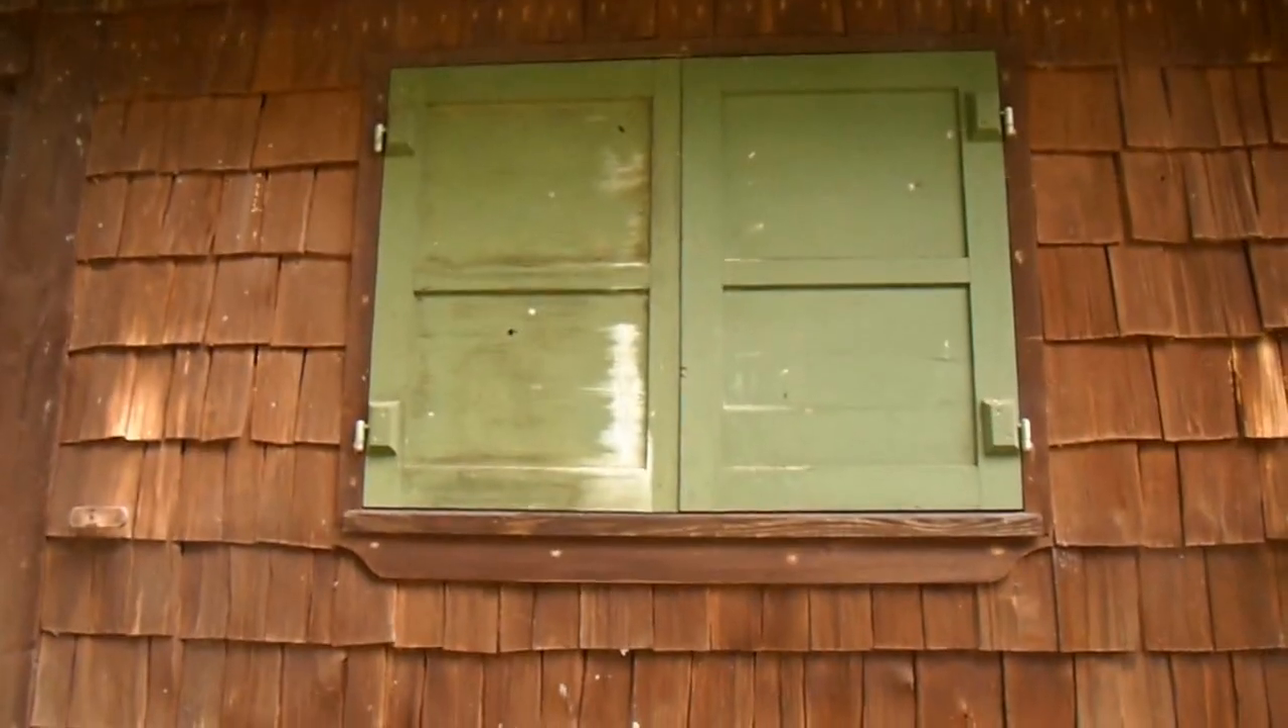But the shutters are both almost perfectly aligned now so the shutter is fixed.